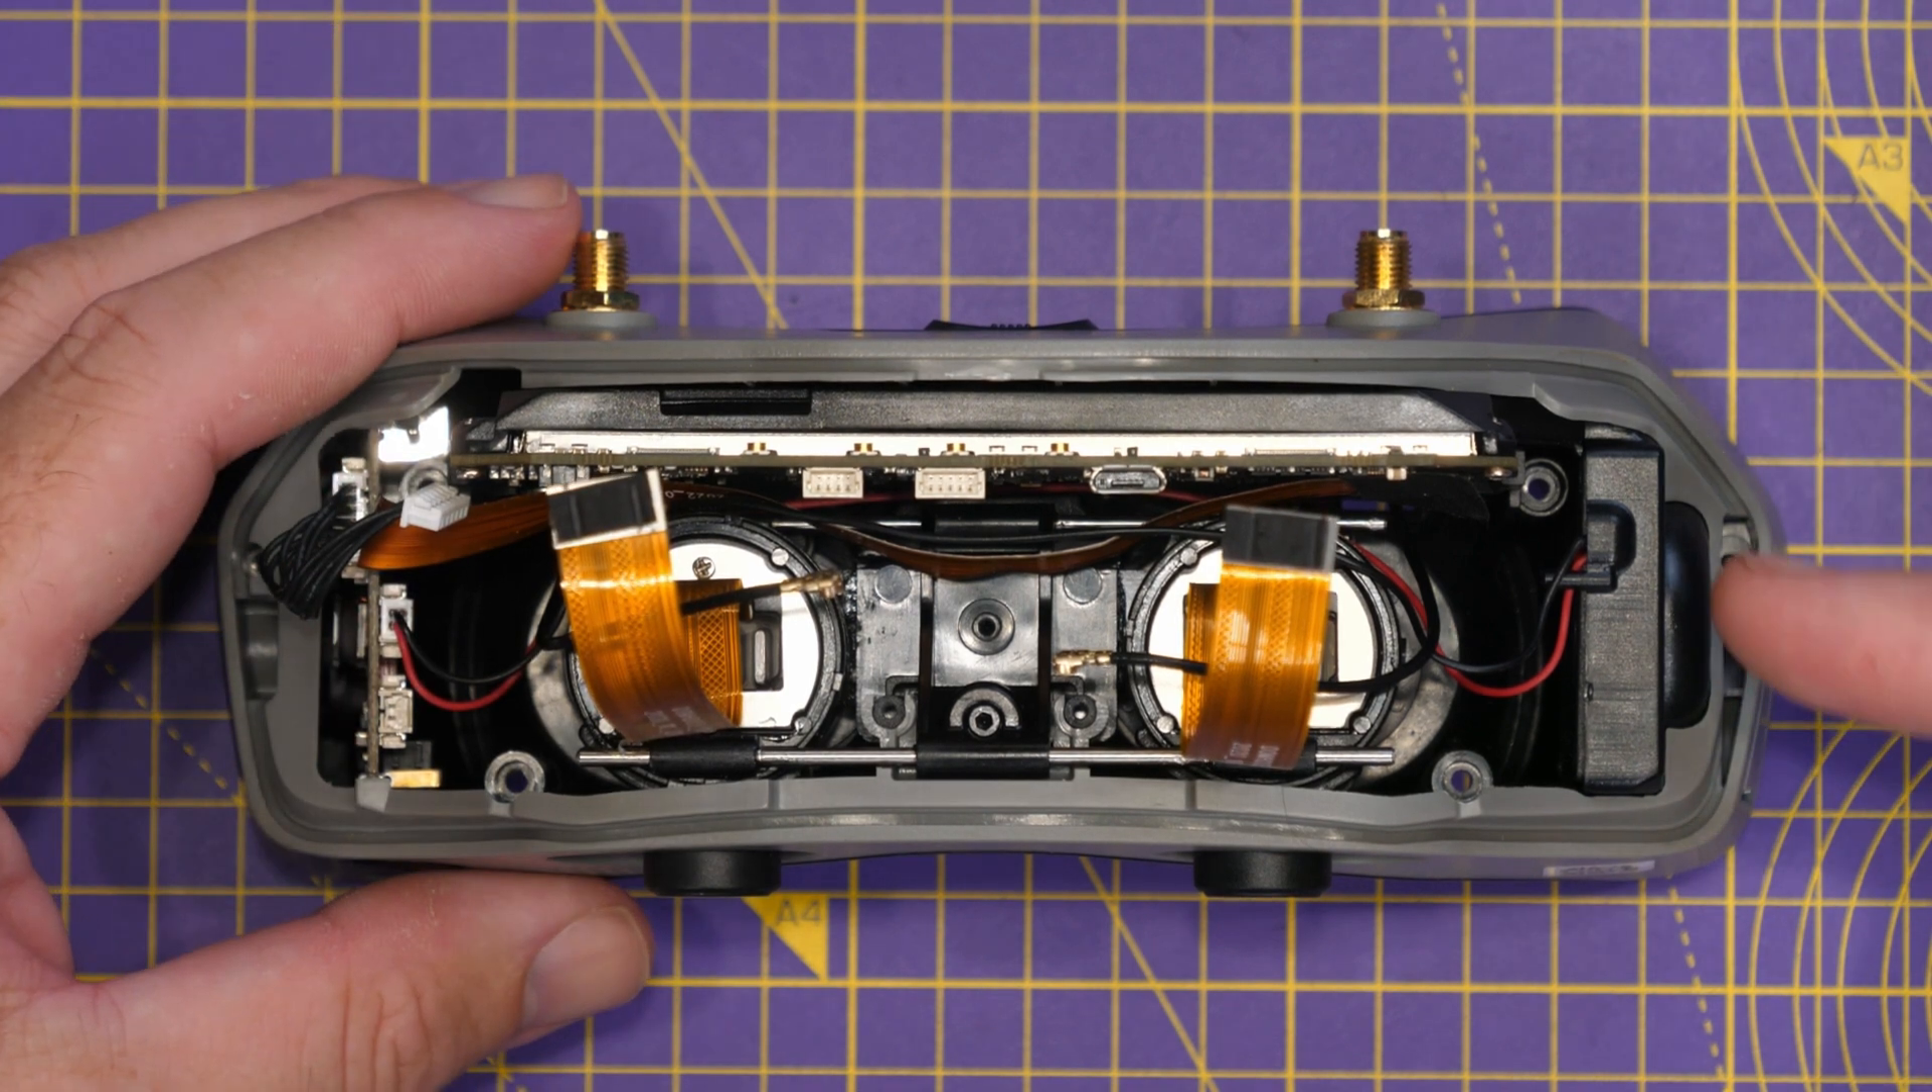Now, I've removed the front panel off the goggles, we've disconnected the LCDs and the wires to the board, and what I want to do is show you the airflow path for the front anti-fog.